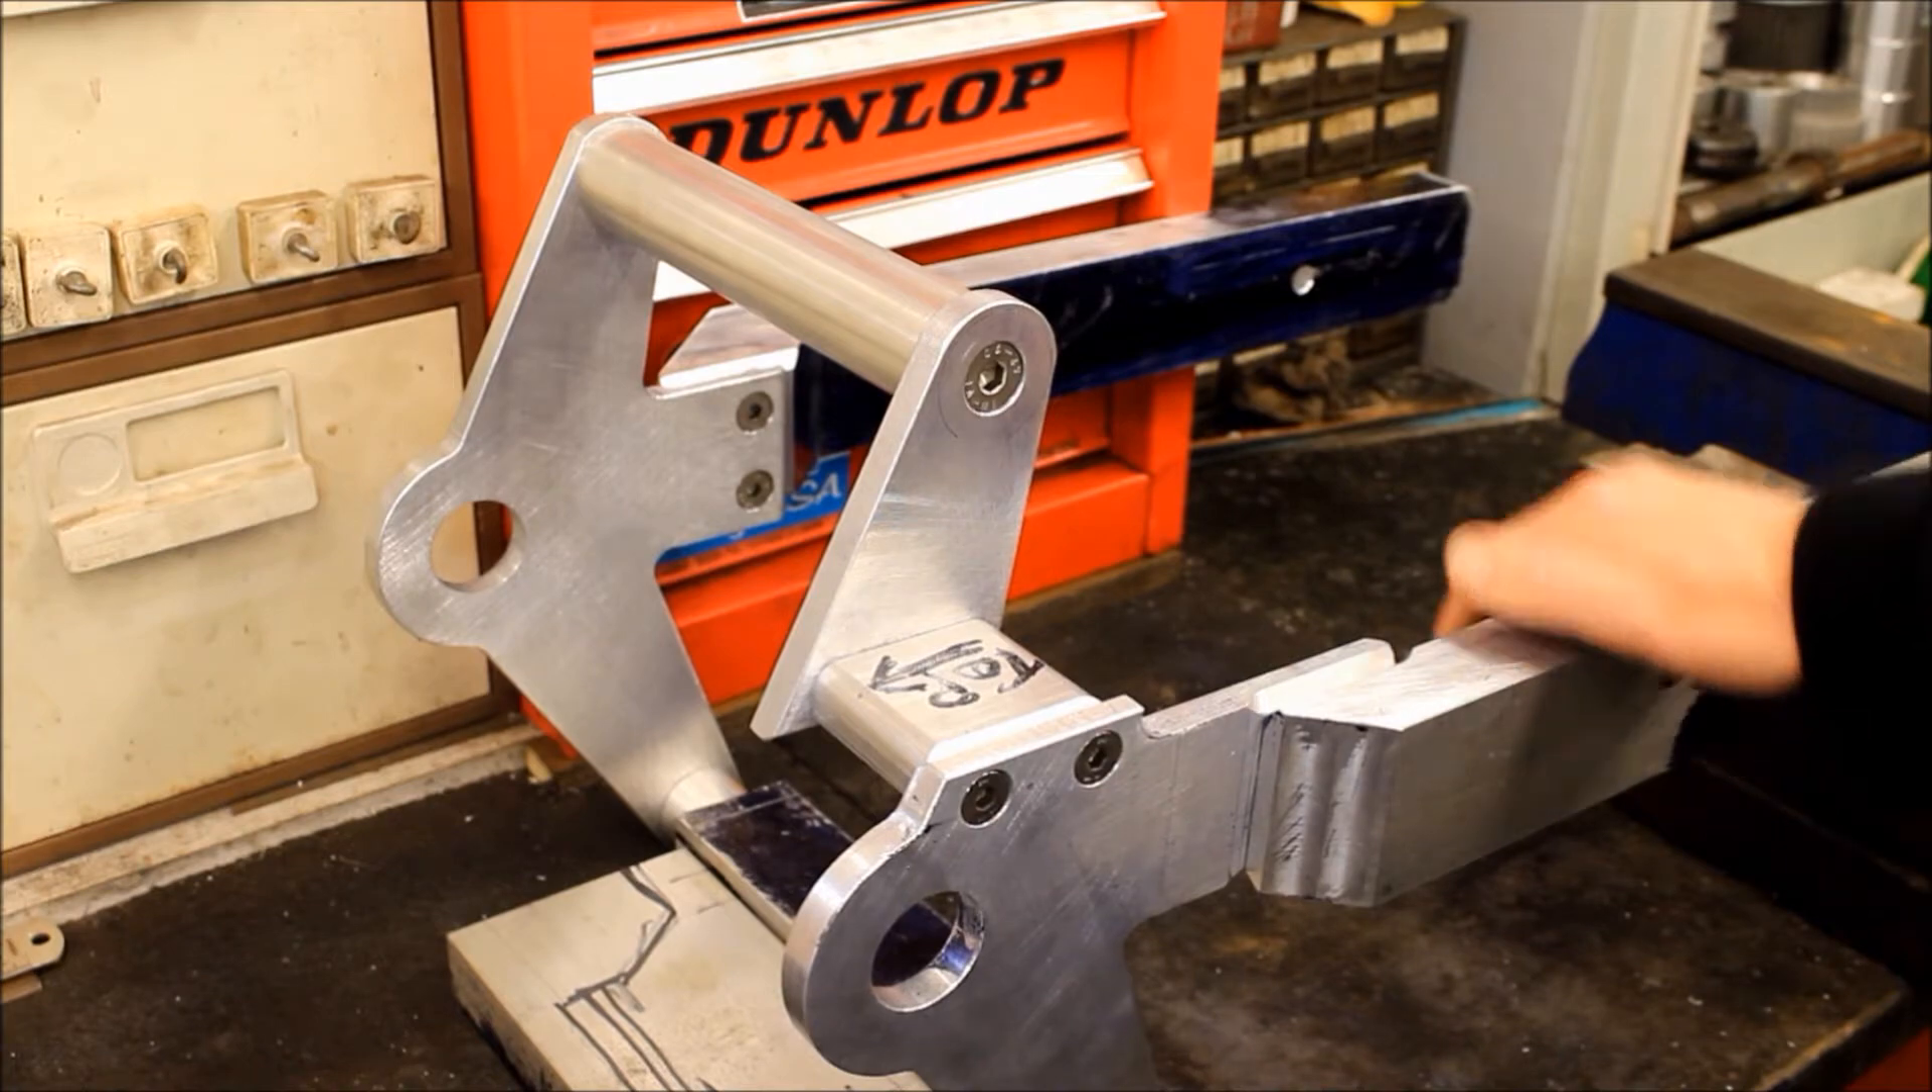Now the two sides have now been bolted together and also the back of the swing arm.